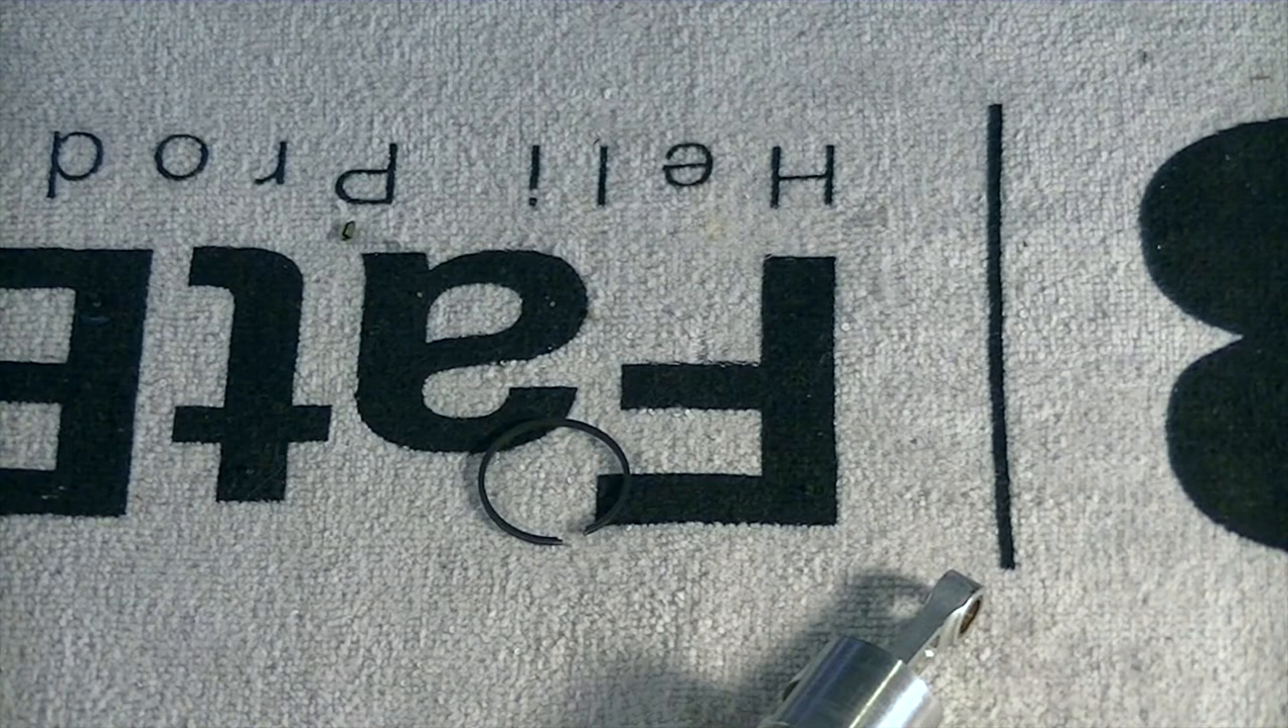Got the ring off. No damage, right? We didn't break it. We didn't split it.